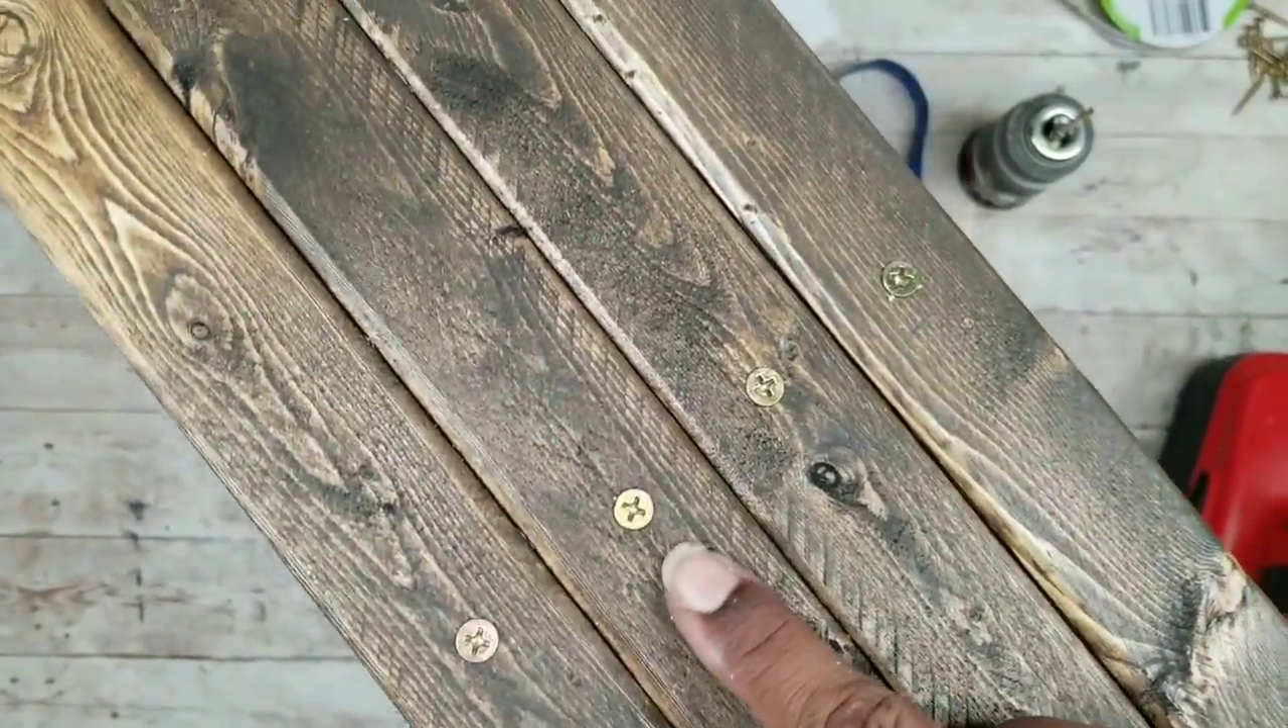And here's my shelf with all four of those wood screws into place.